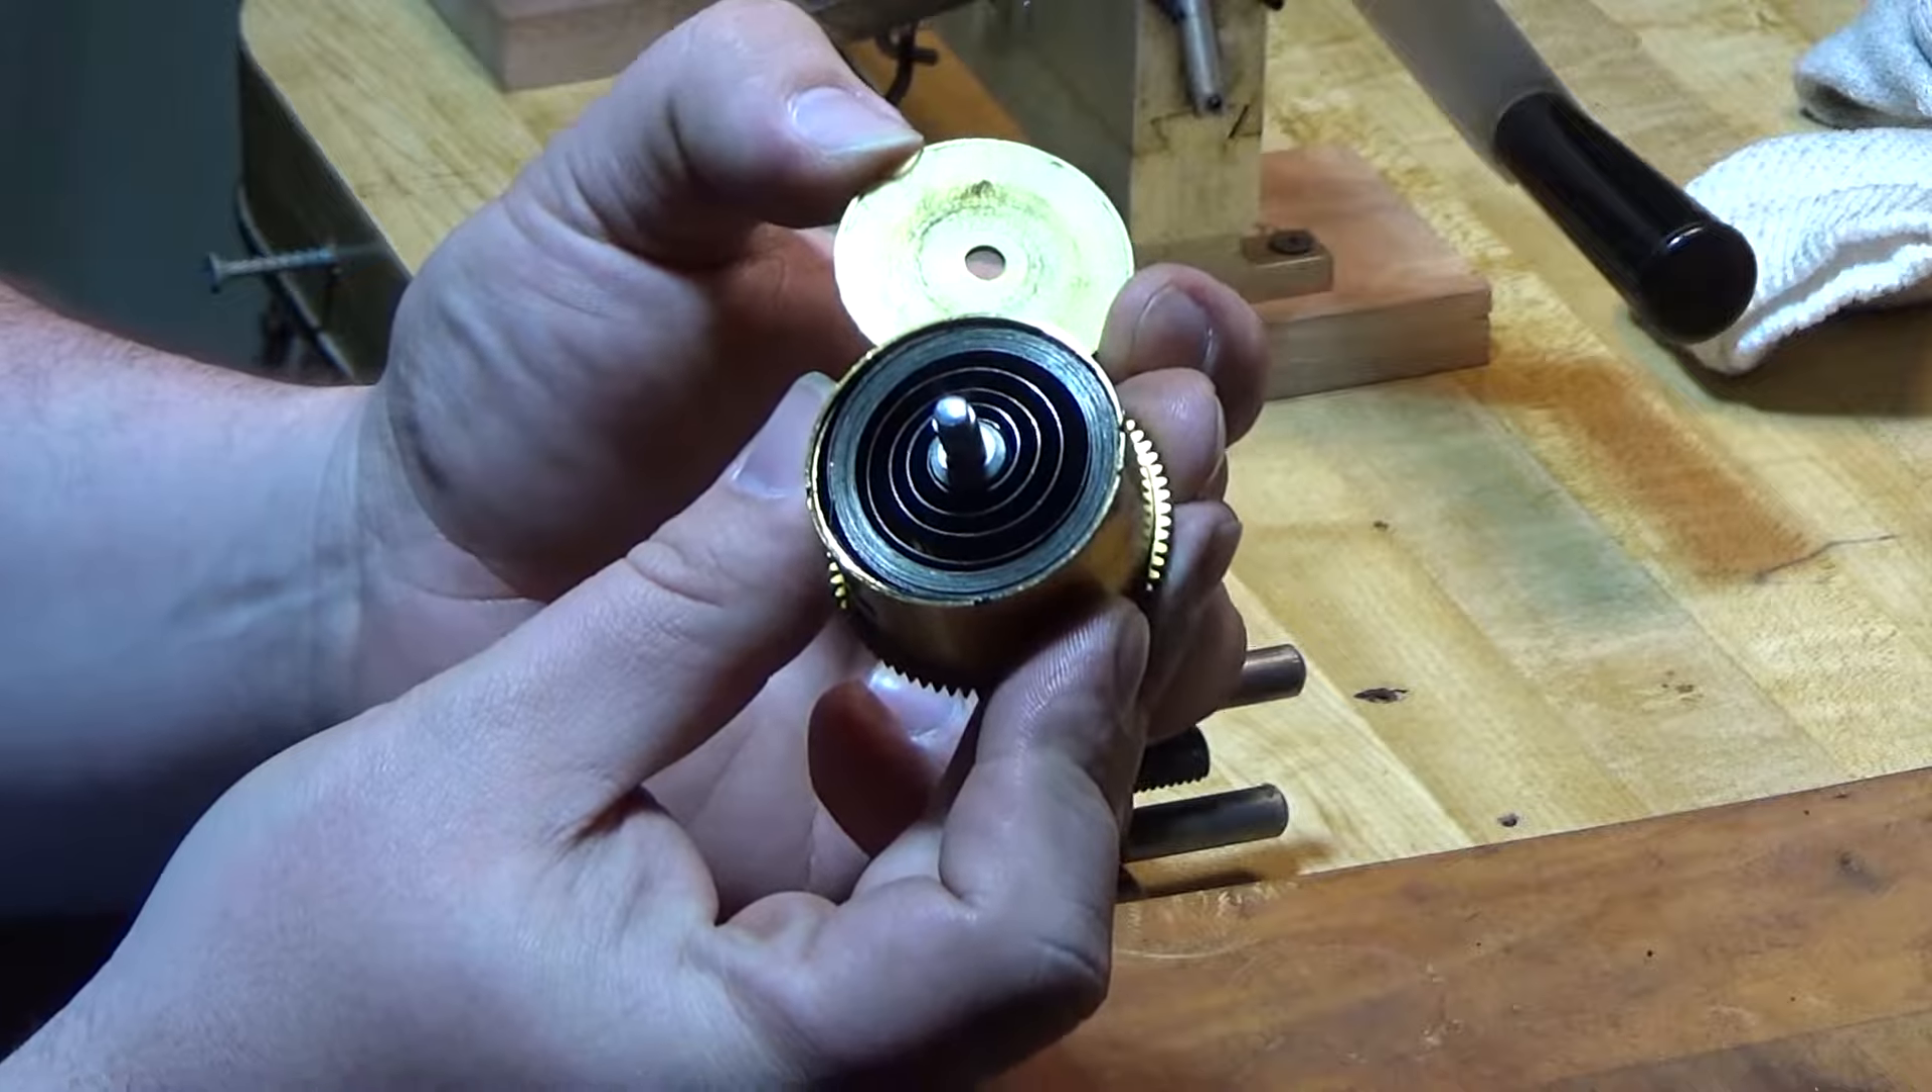And lo and behold, we got our cover off.